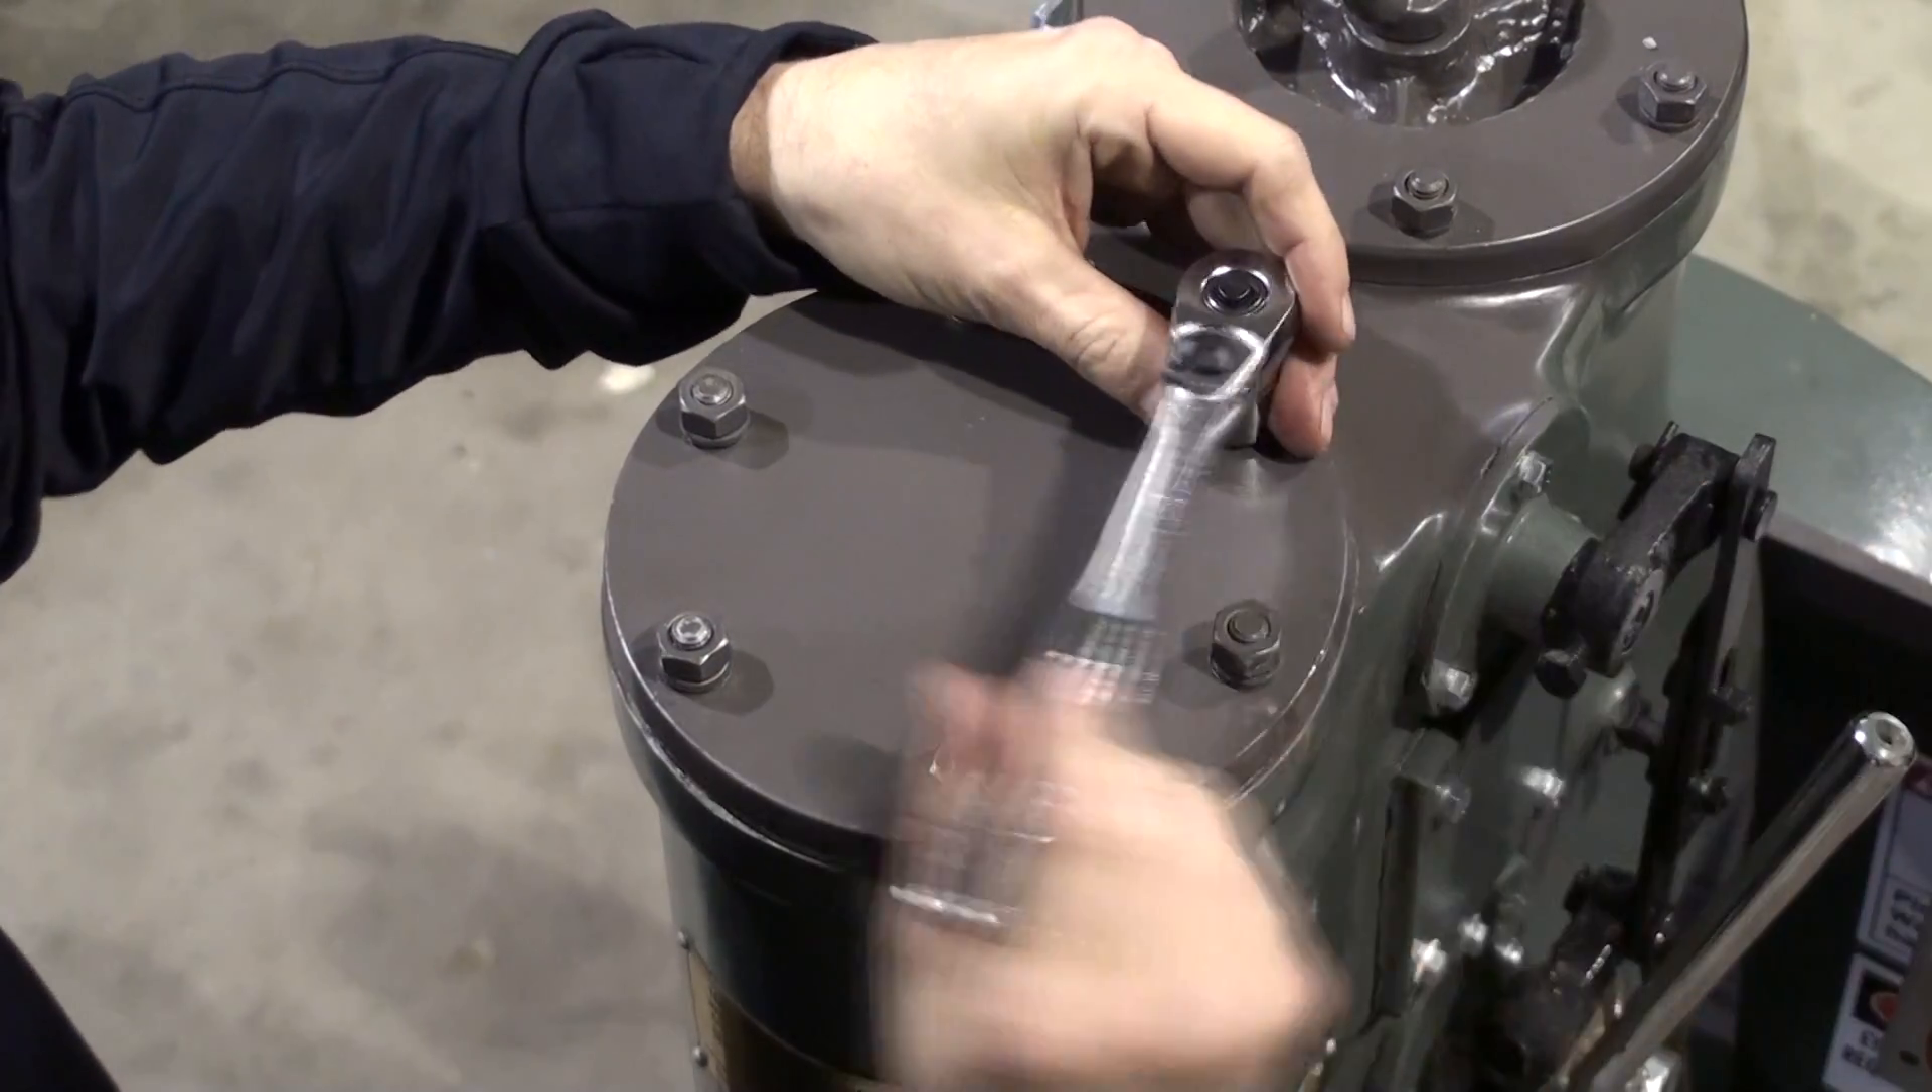Now I've got the top cap back on.